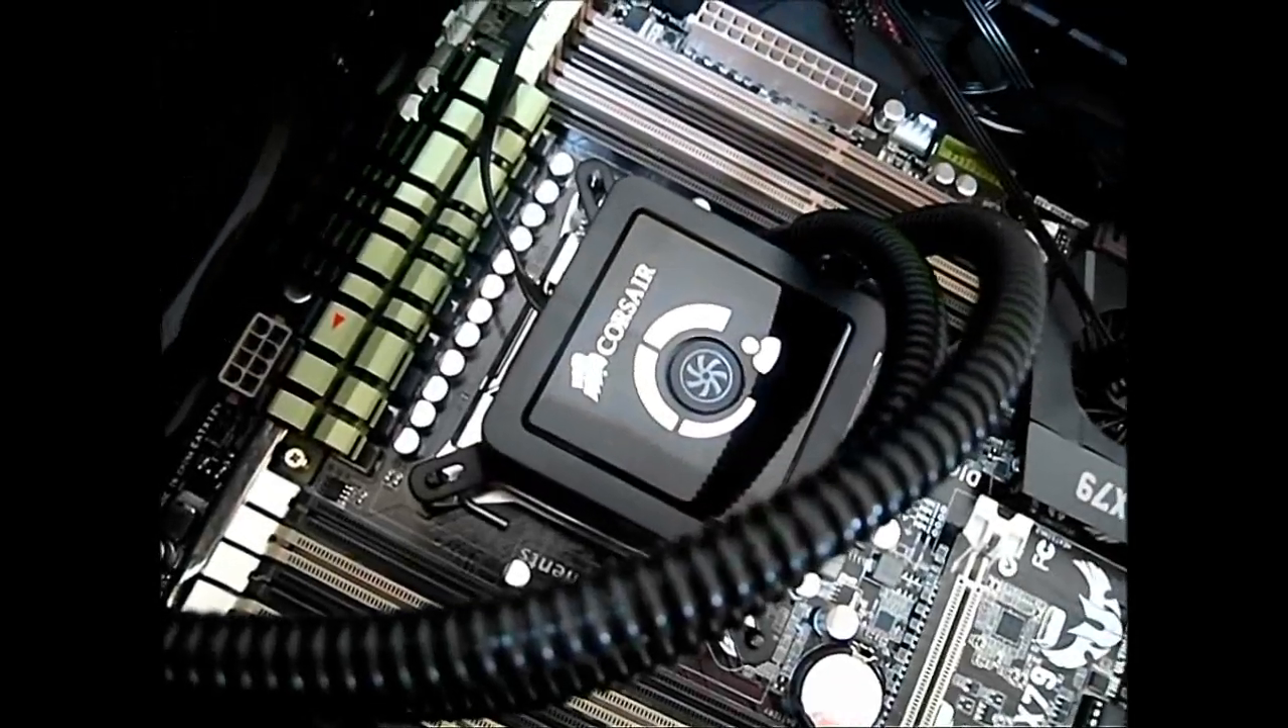Now, we have the cold plate, and the pump, uh, on top of our CPU.